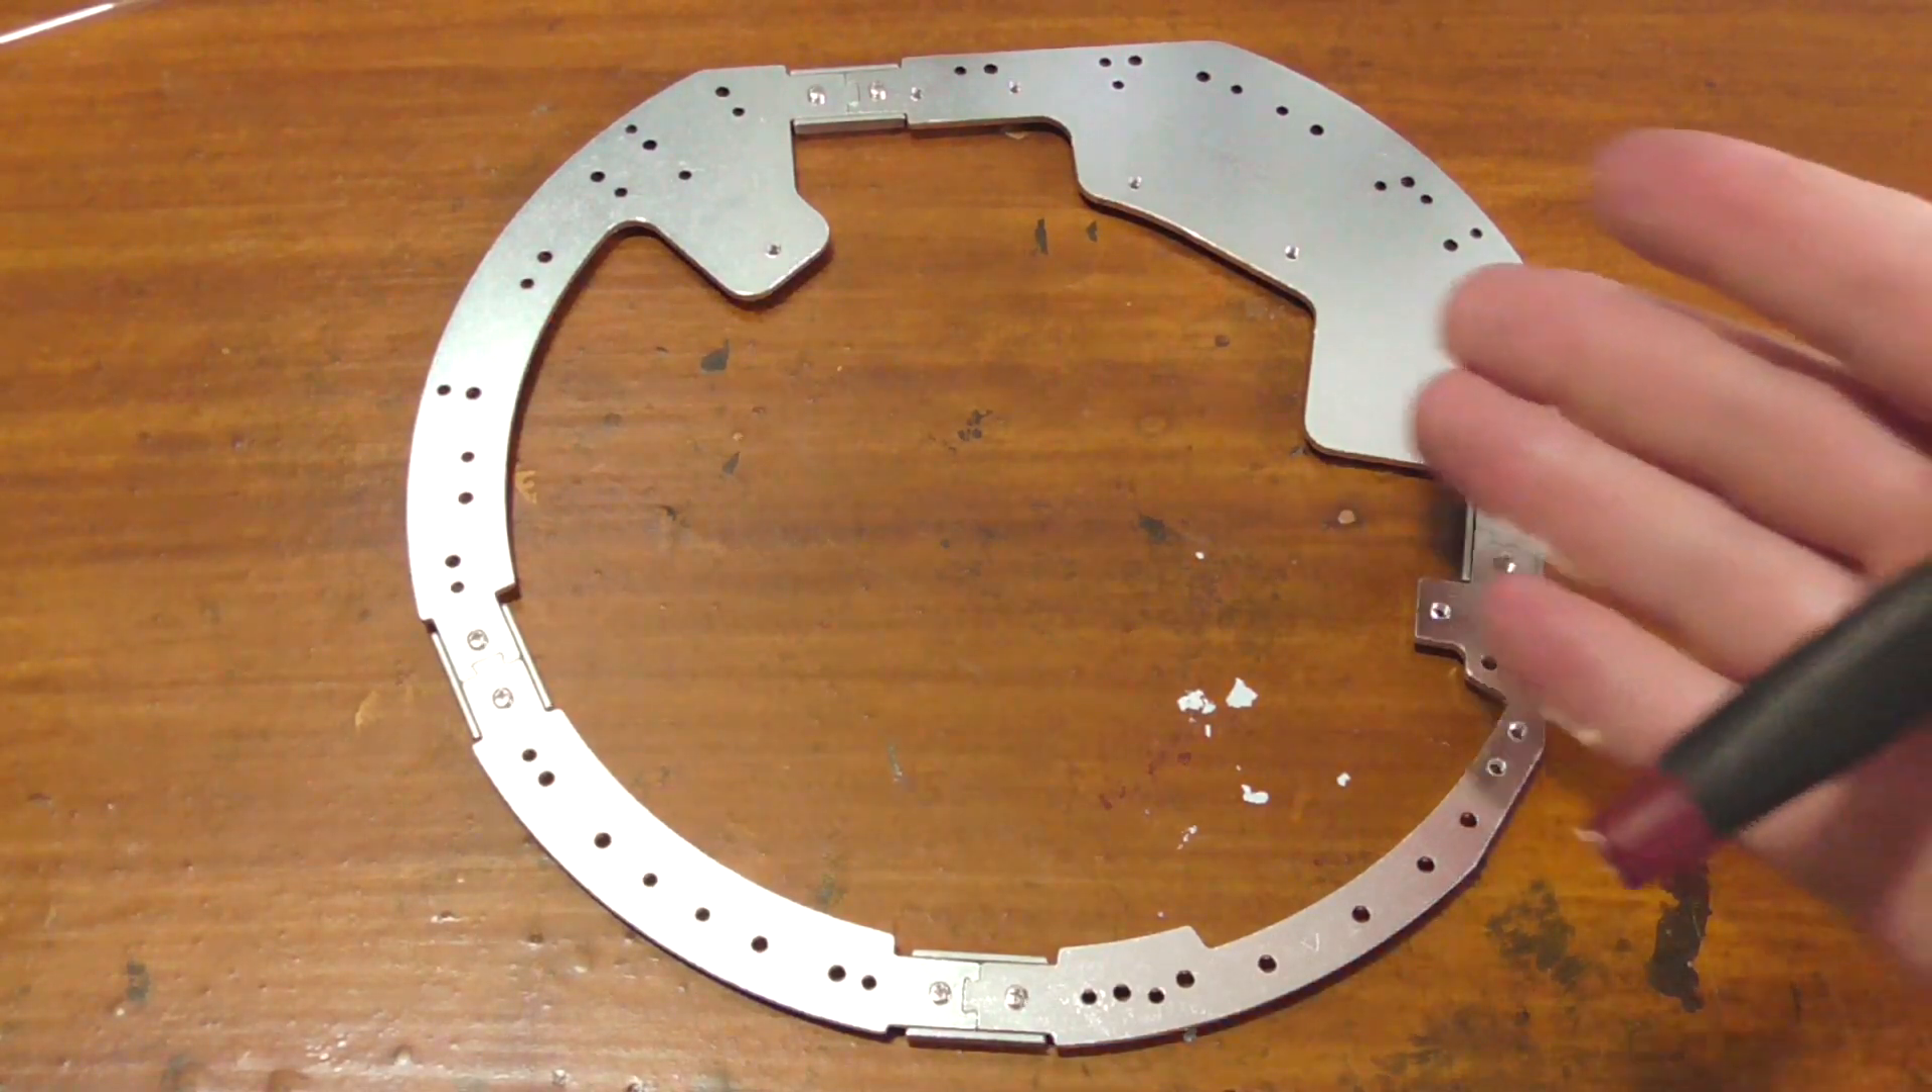So here's the metal ring all done and this is how it goes together and very nice sturdy piece as well.